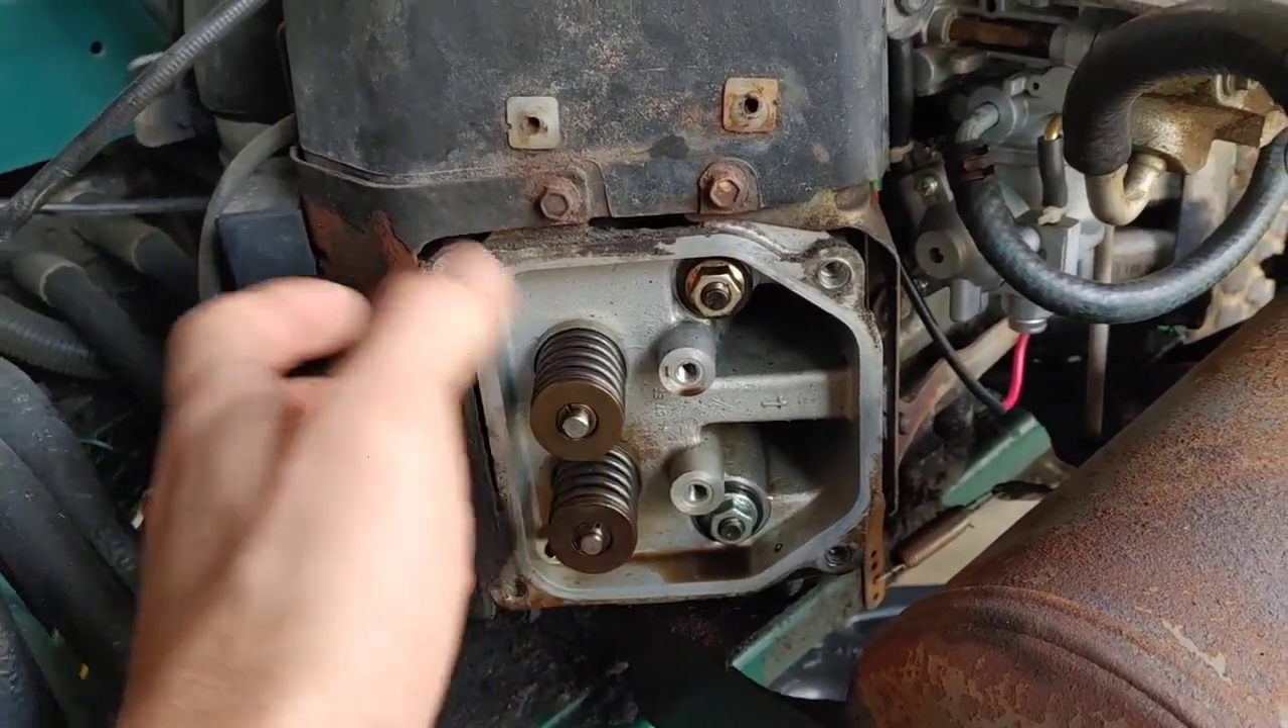I don't have the rocker arms or push rods installed right now.